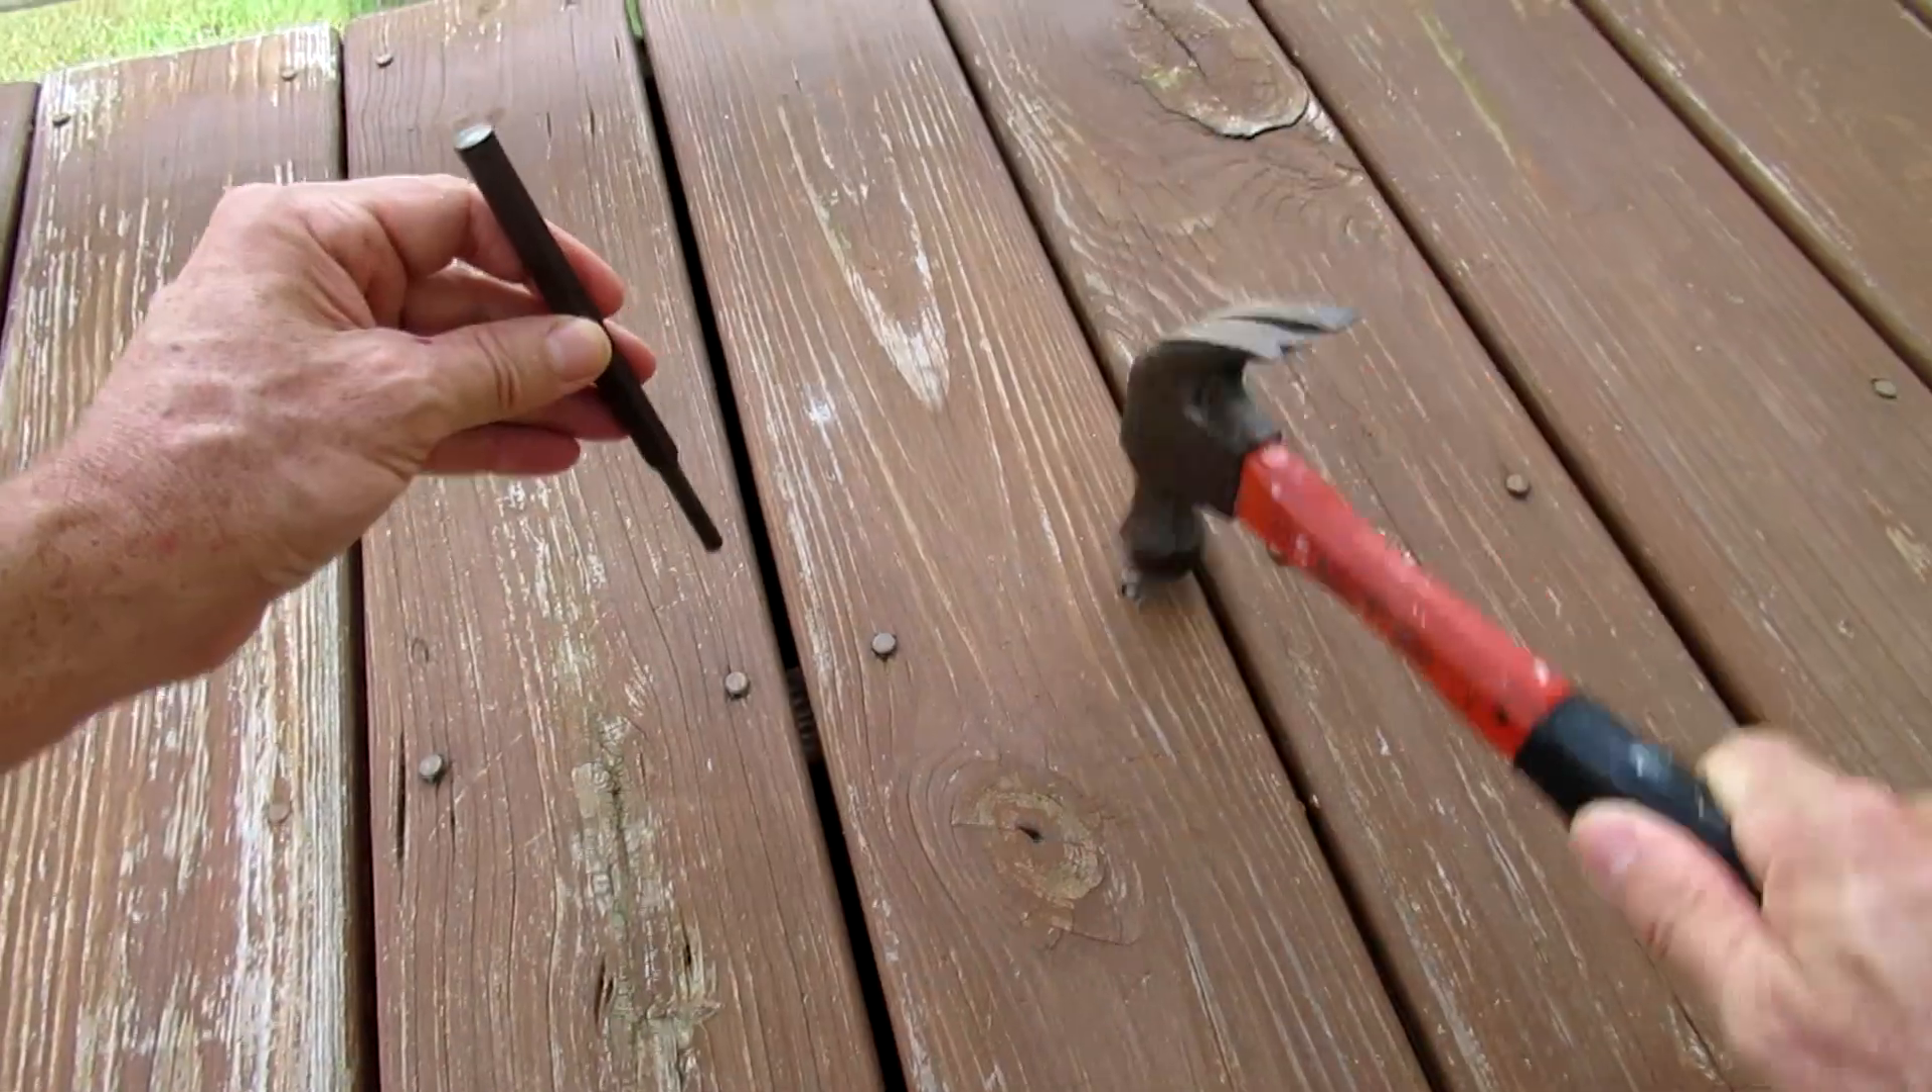Some of the nails have kind of moved up gotten loose so I'll take a hammer.